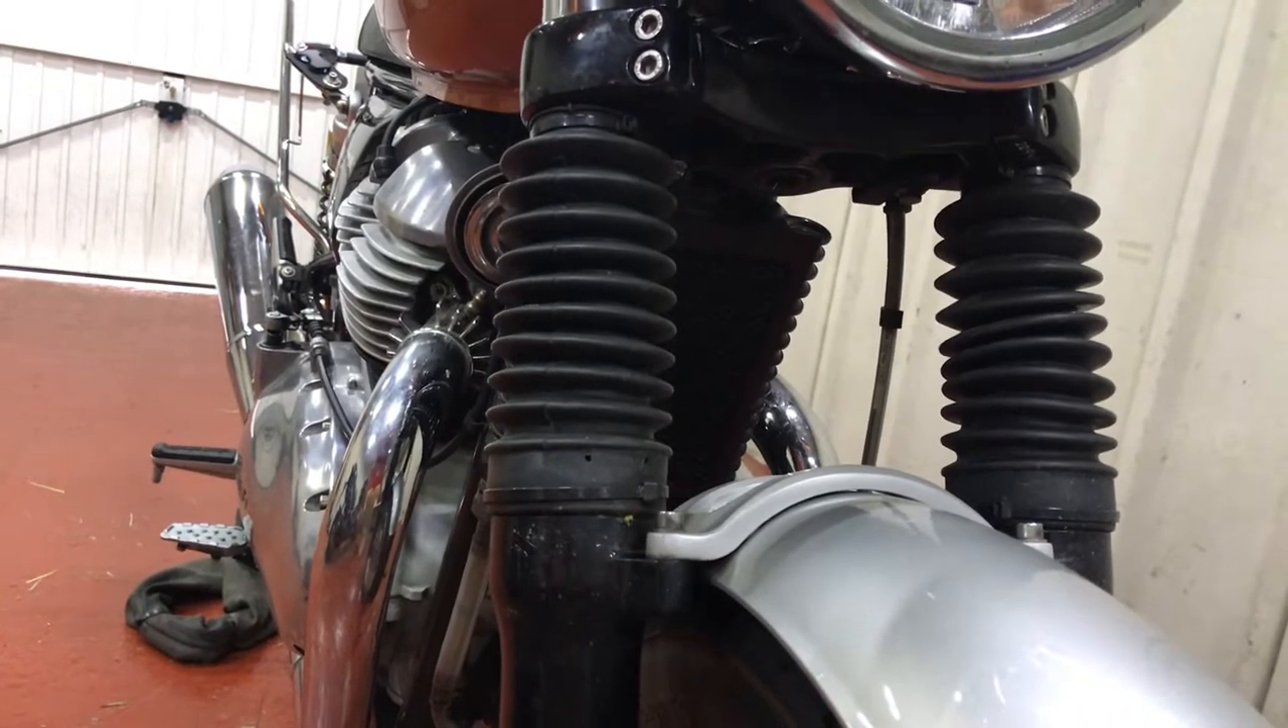So these fork gaiters here, as you can see, are a perfect fit.